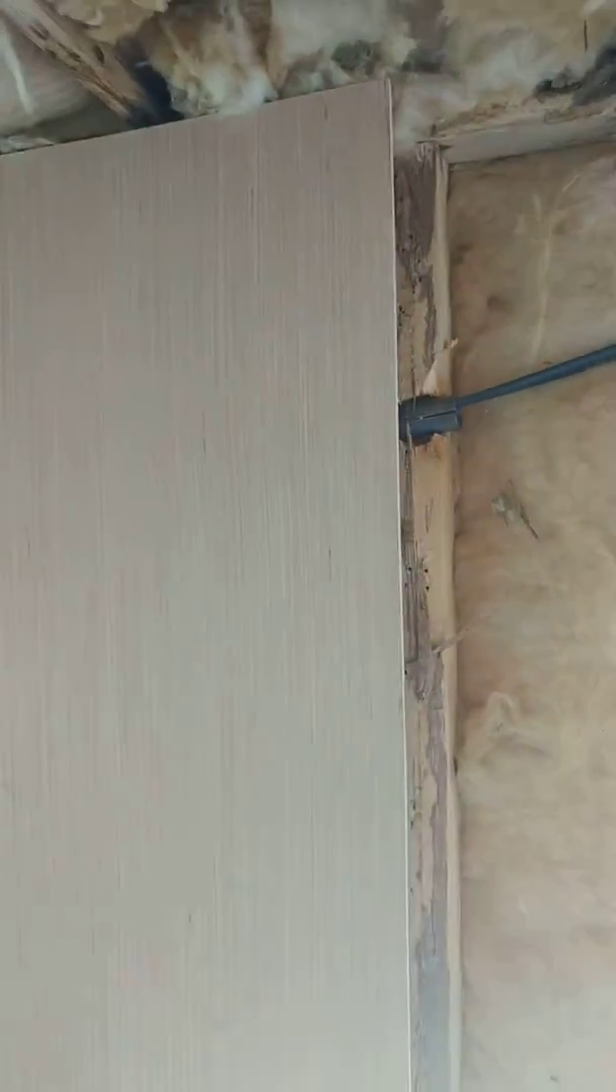We already started putting up the new wall.